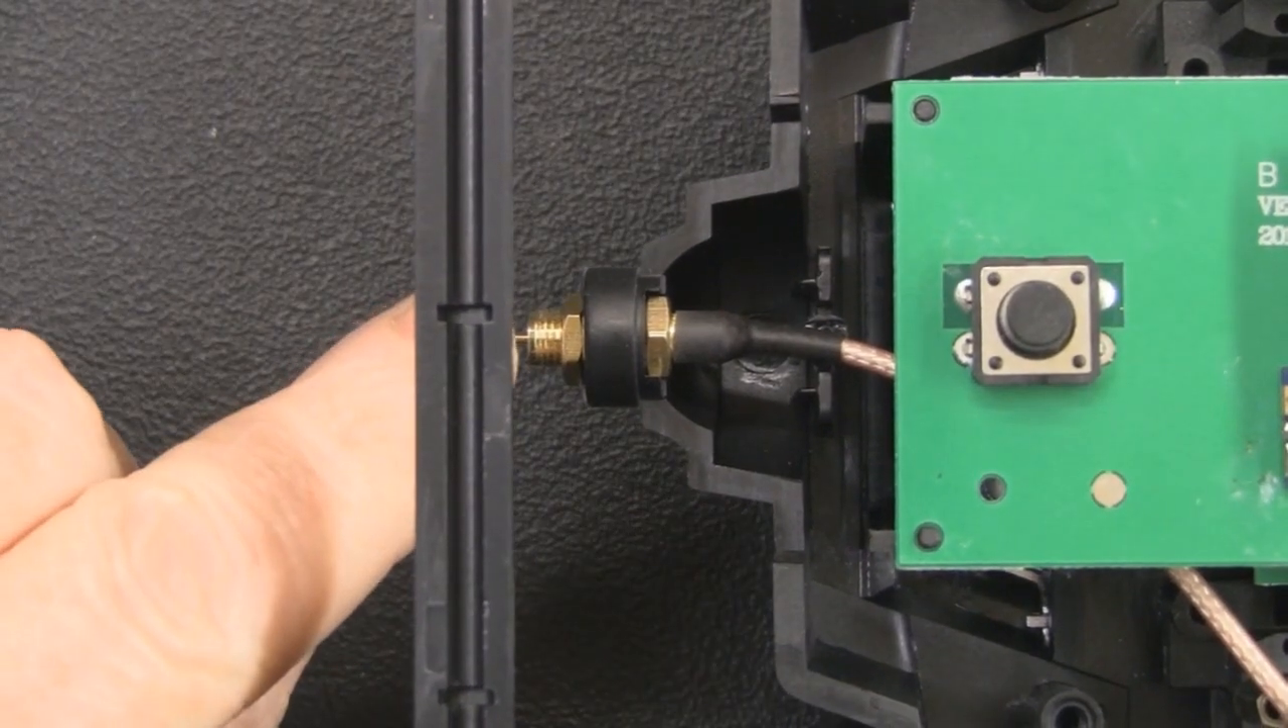So there's the SMA connector in place and I've only hand tightened it so far but I'm quite pleased how that looks it's going to look quite professional and not look out of place at all.